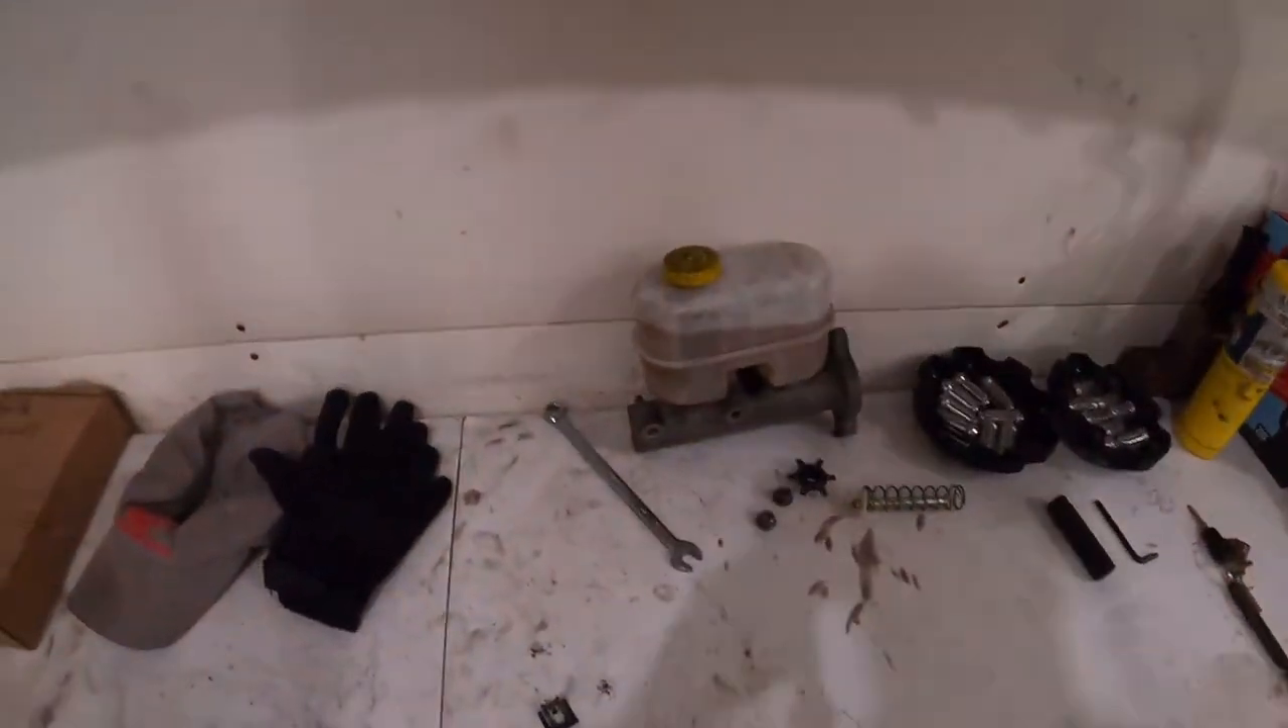So i took the booster off i mean the cylinder the master cylinder.